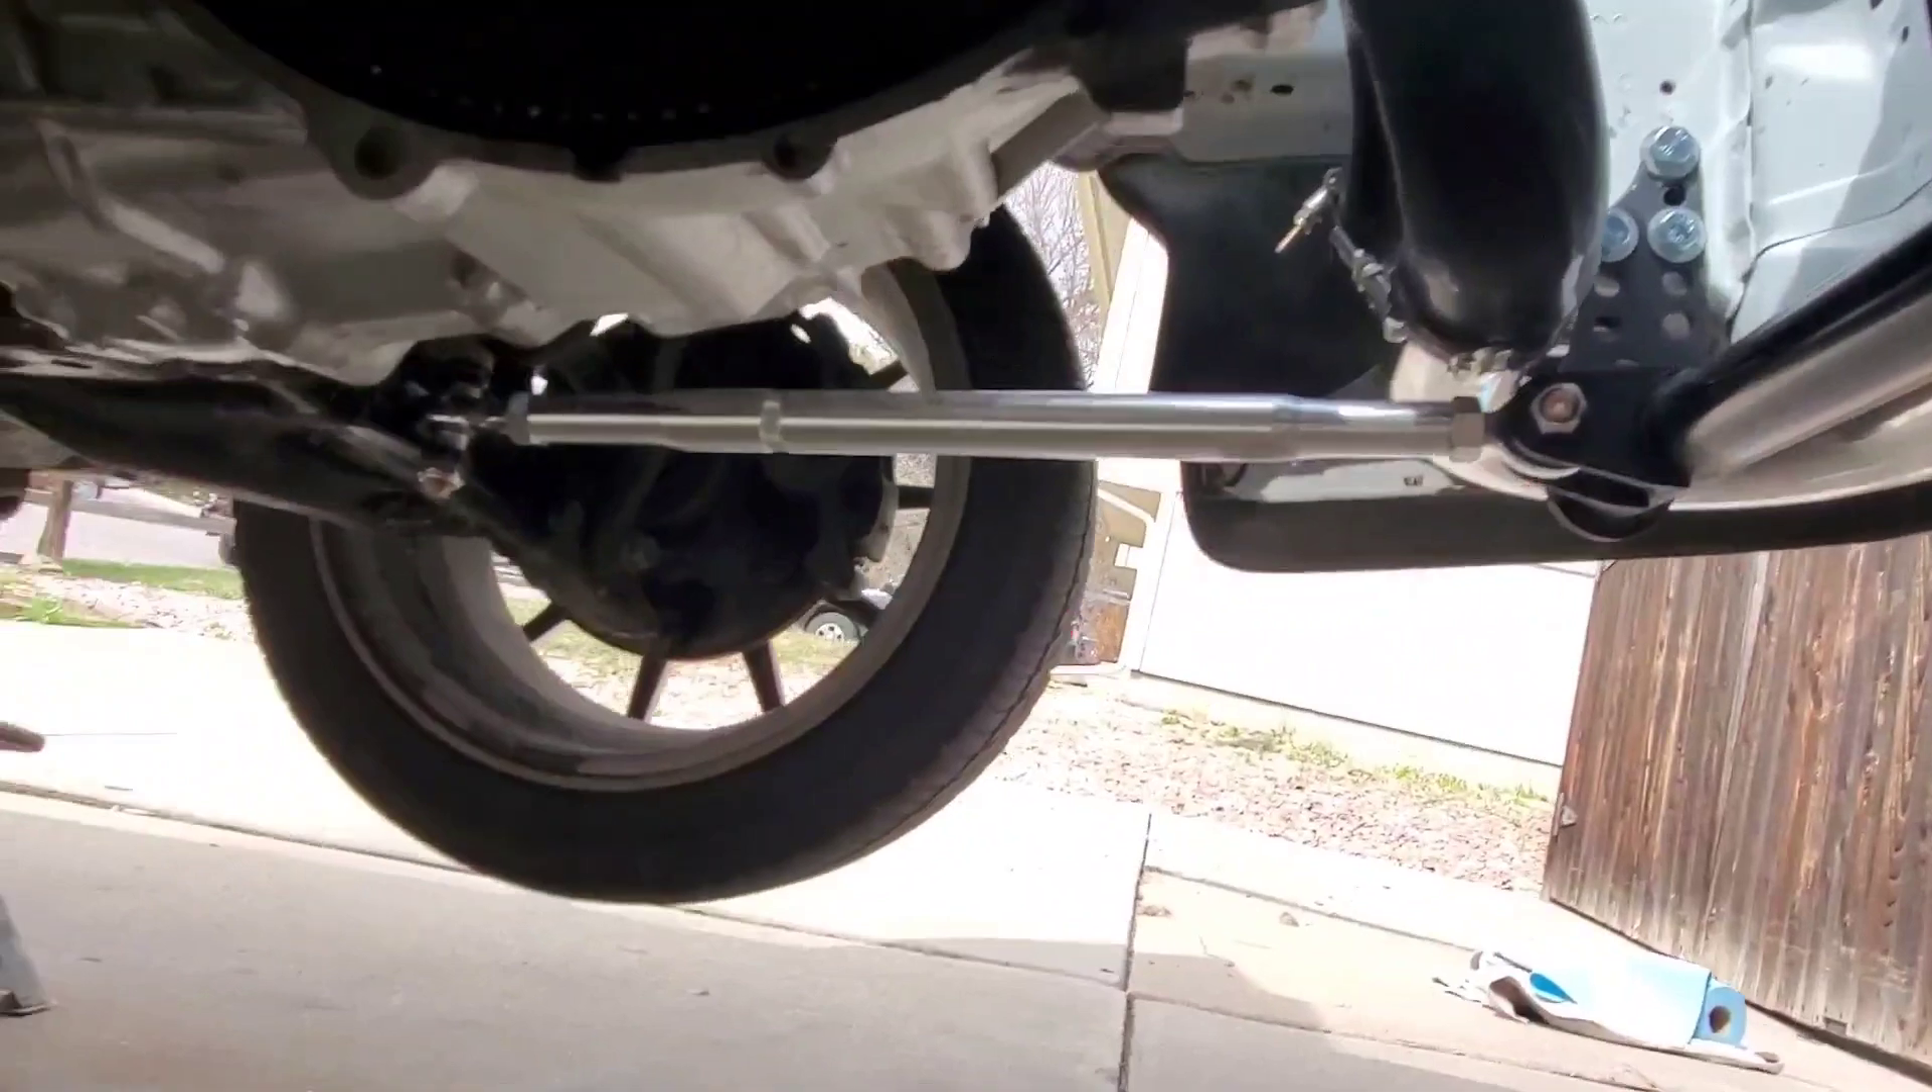All right, guys, so I got the traction bar all installed.